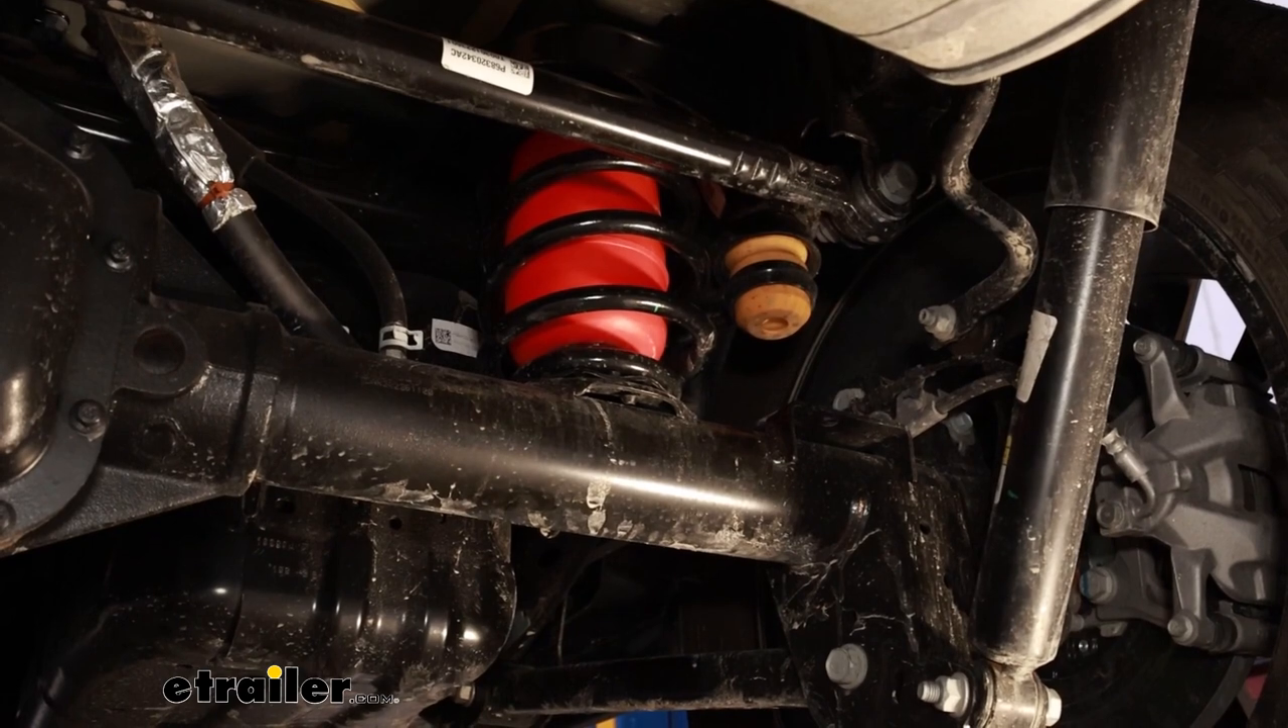You can see the red airbags in place right now.